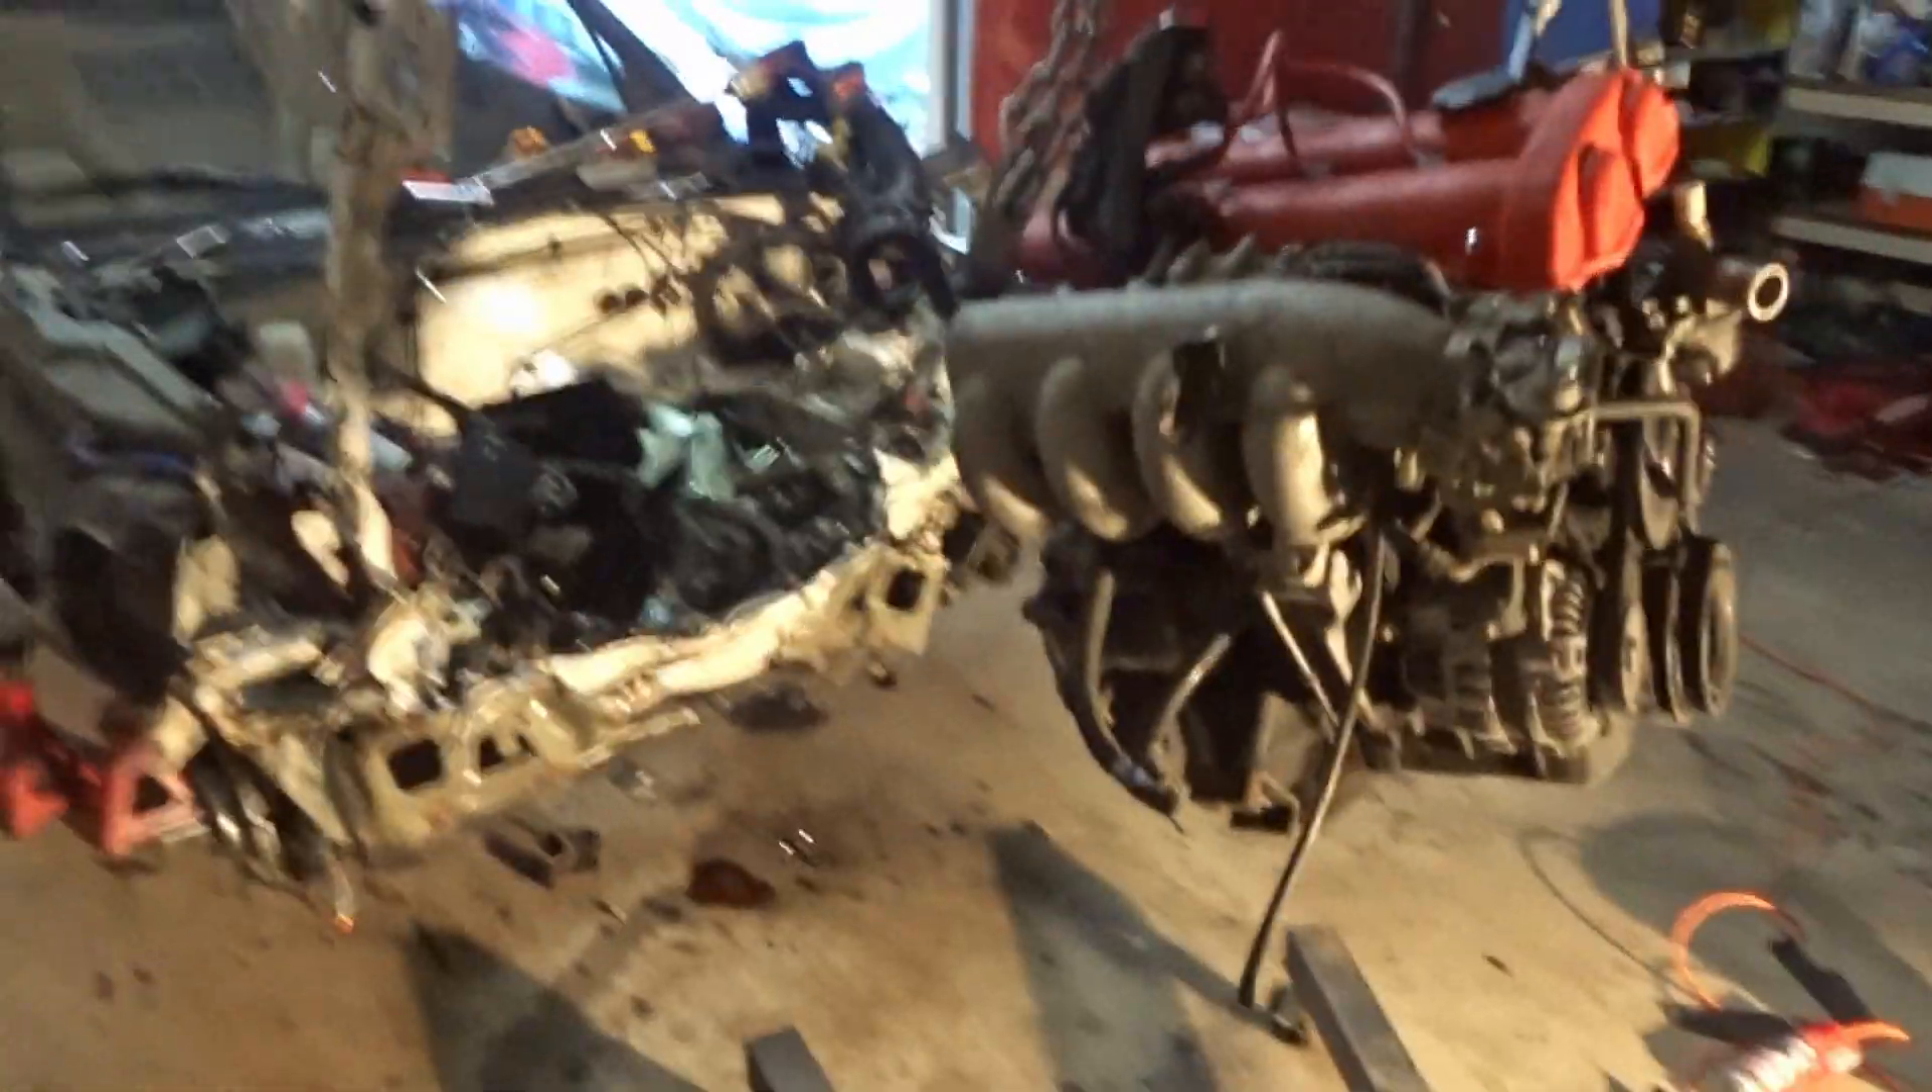Alright, it's been about two and a half hours since we last checked in and I have the engine out.